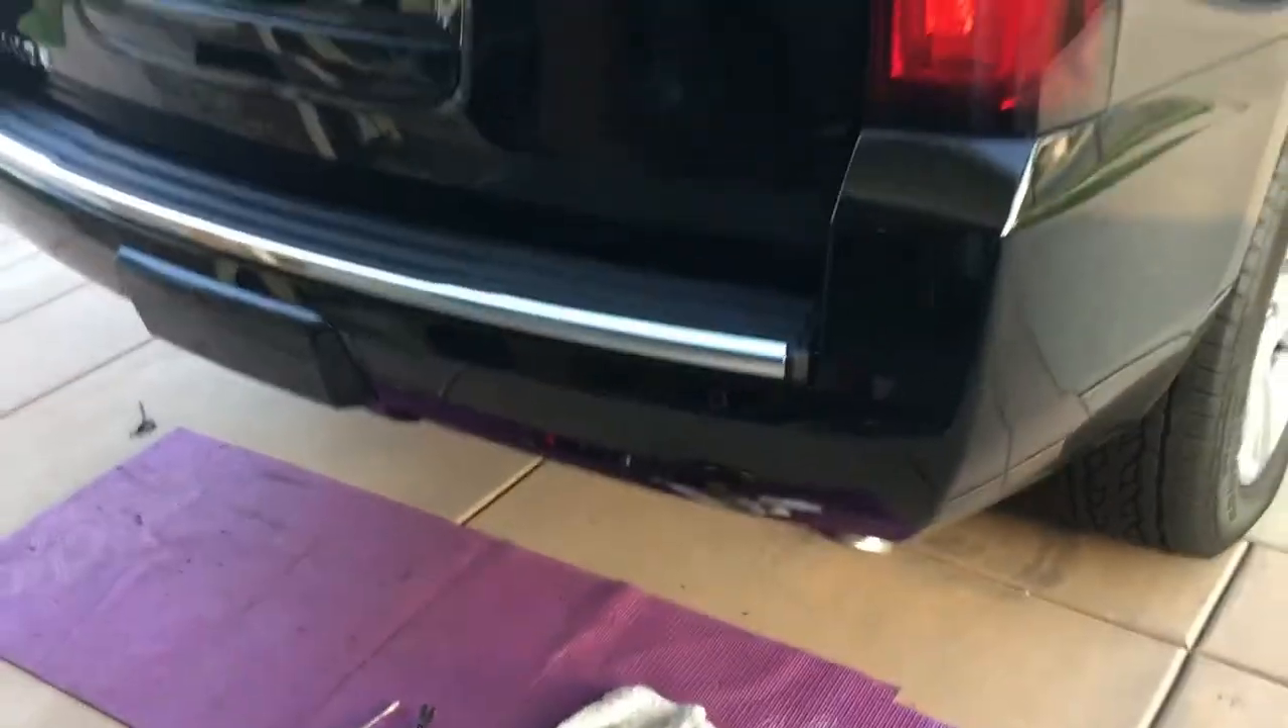Okay, so here is the finished product. 2017 Tahoe step pad trim with chrome LTZ package.